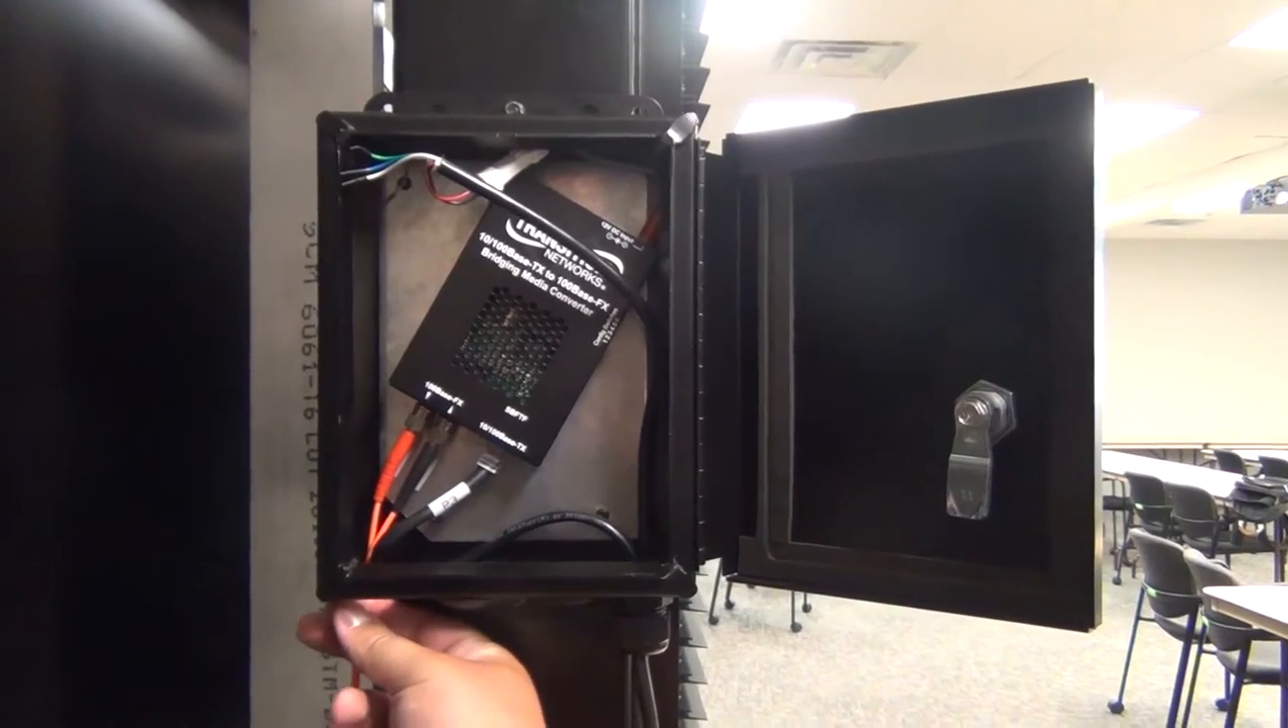You can see we've just finished mounting the fiber cables and setting those in.